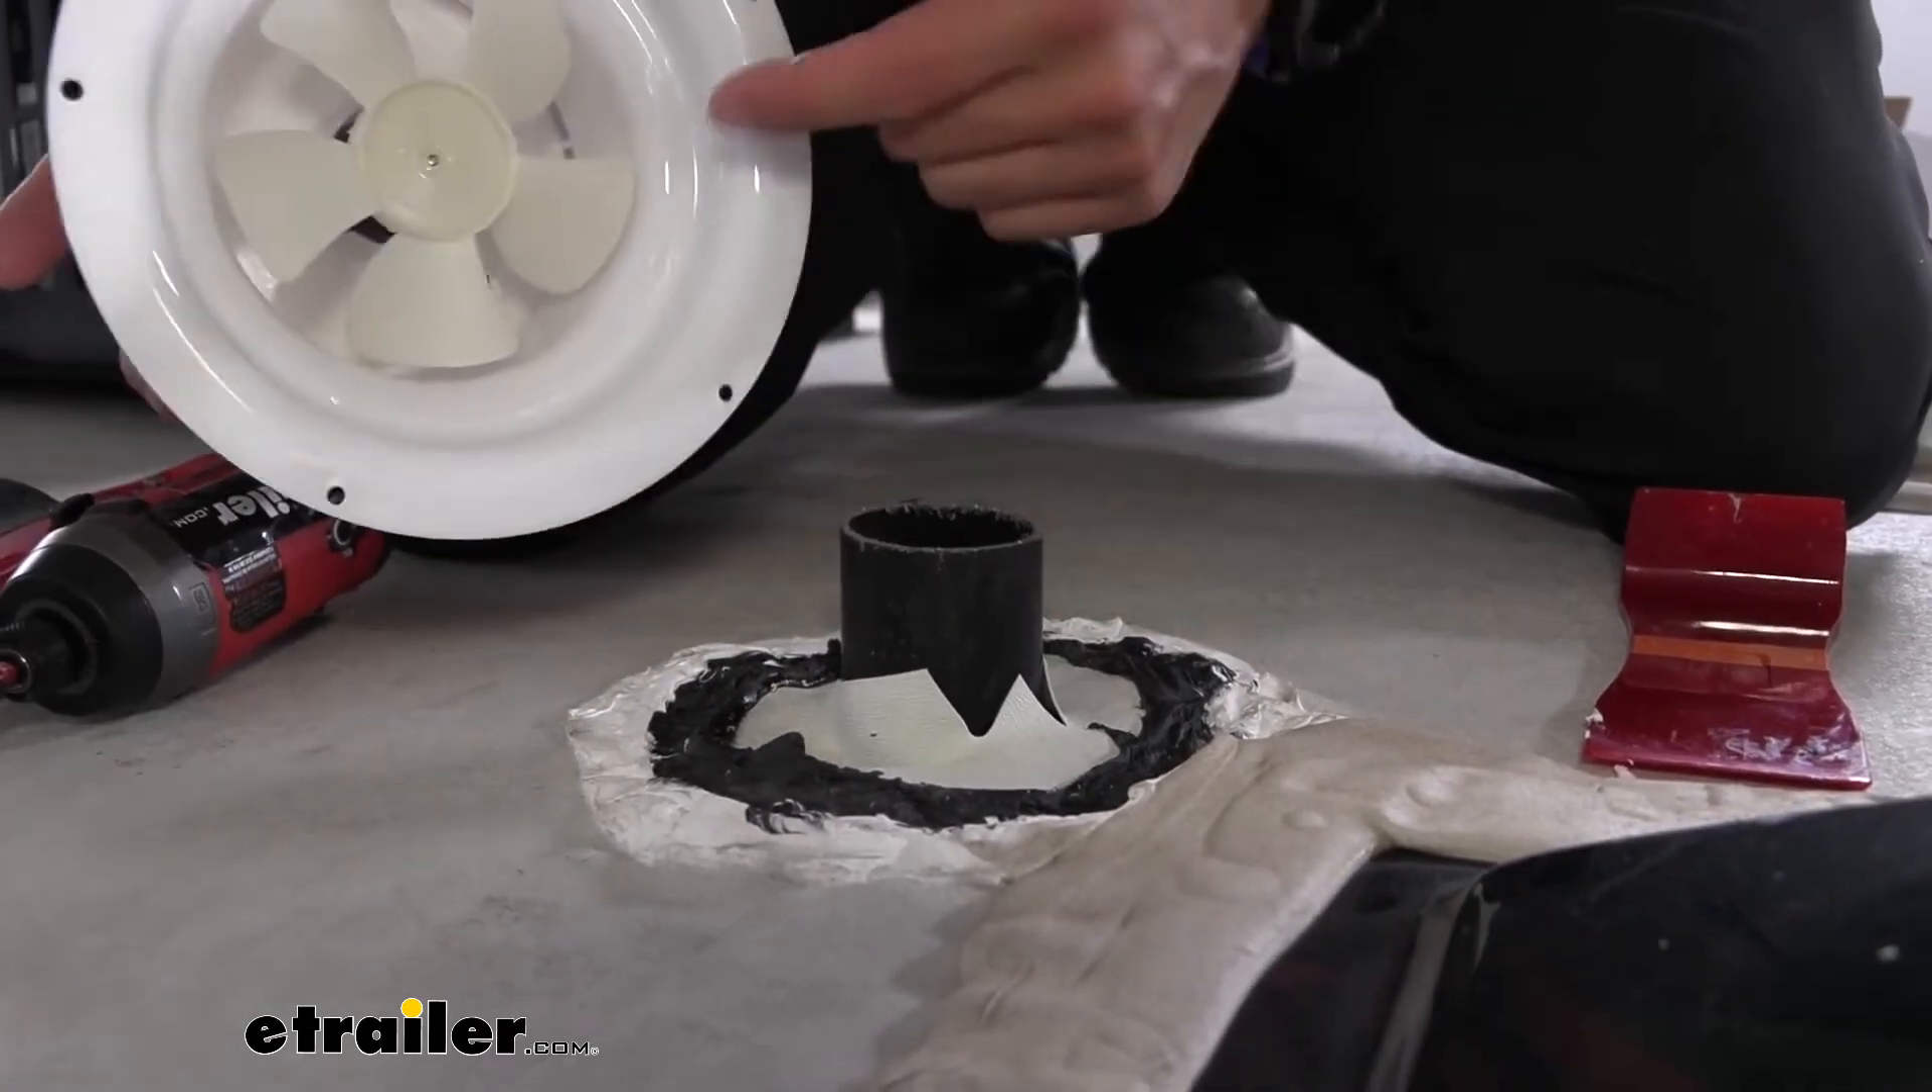But as you can see, this tube sticks up pretty far.